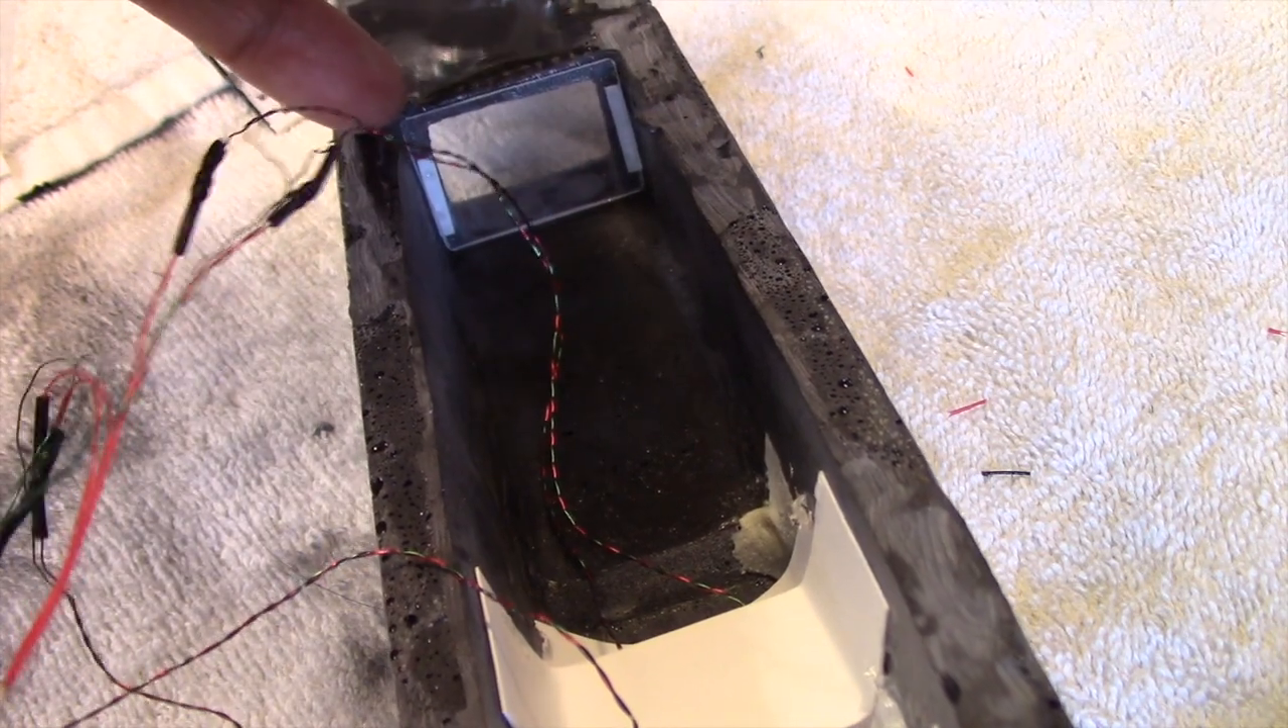You can see I created this little lens here out of some styrene plastic and I've glued it into place.